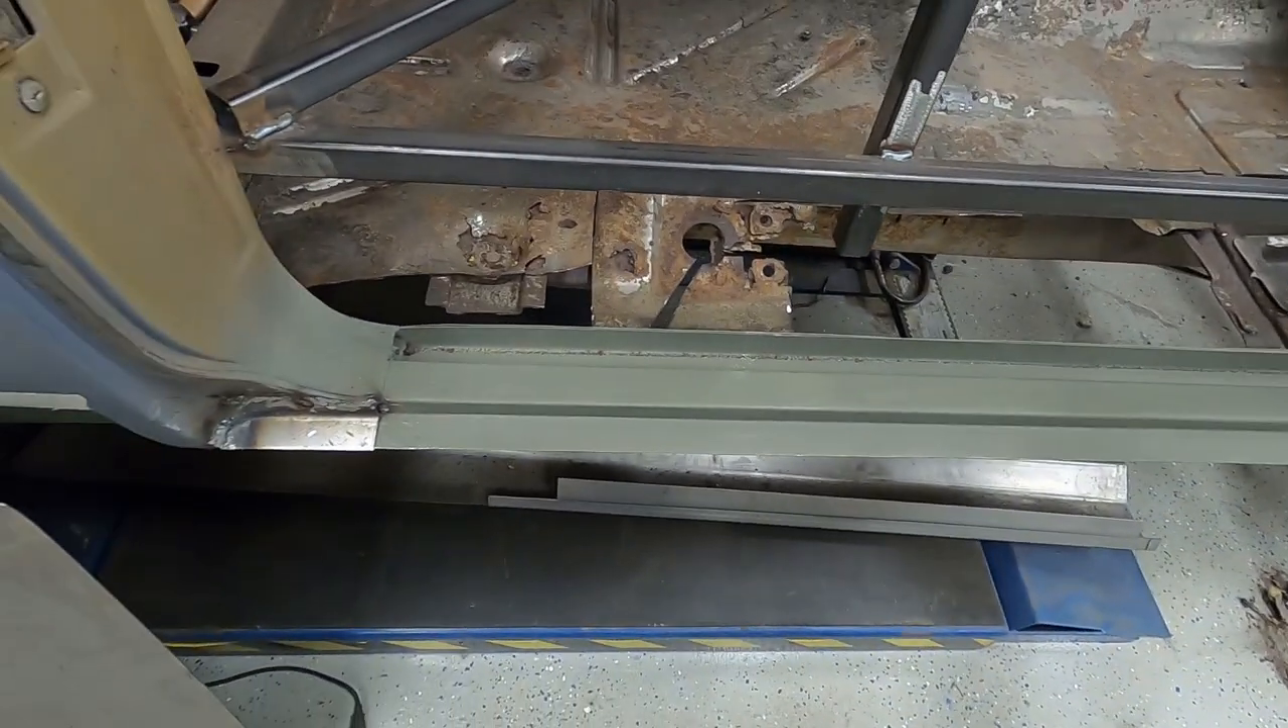Obviously we have the uh rocker tops that we made uh fully installed.